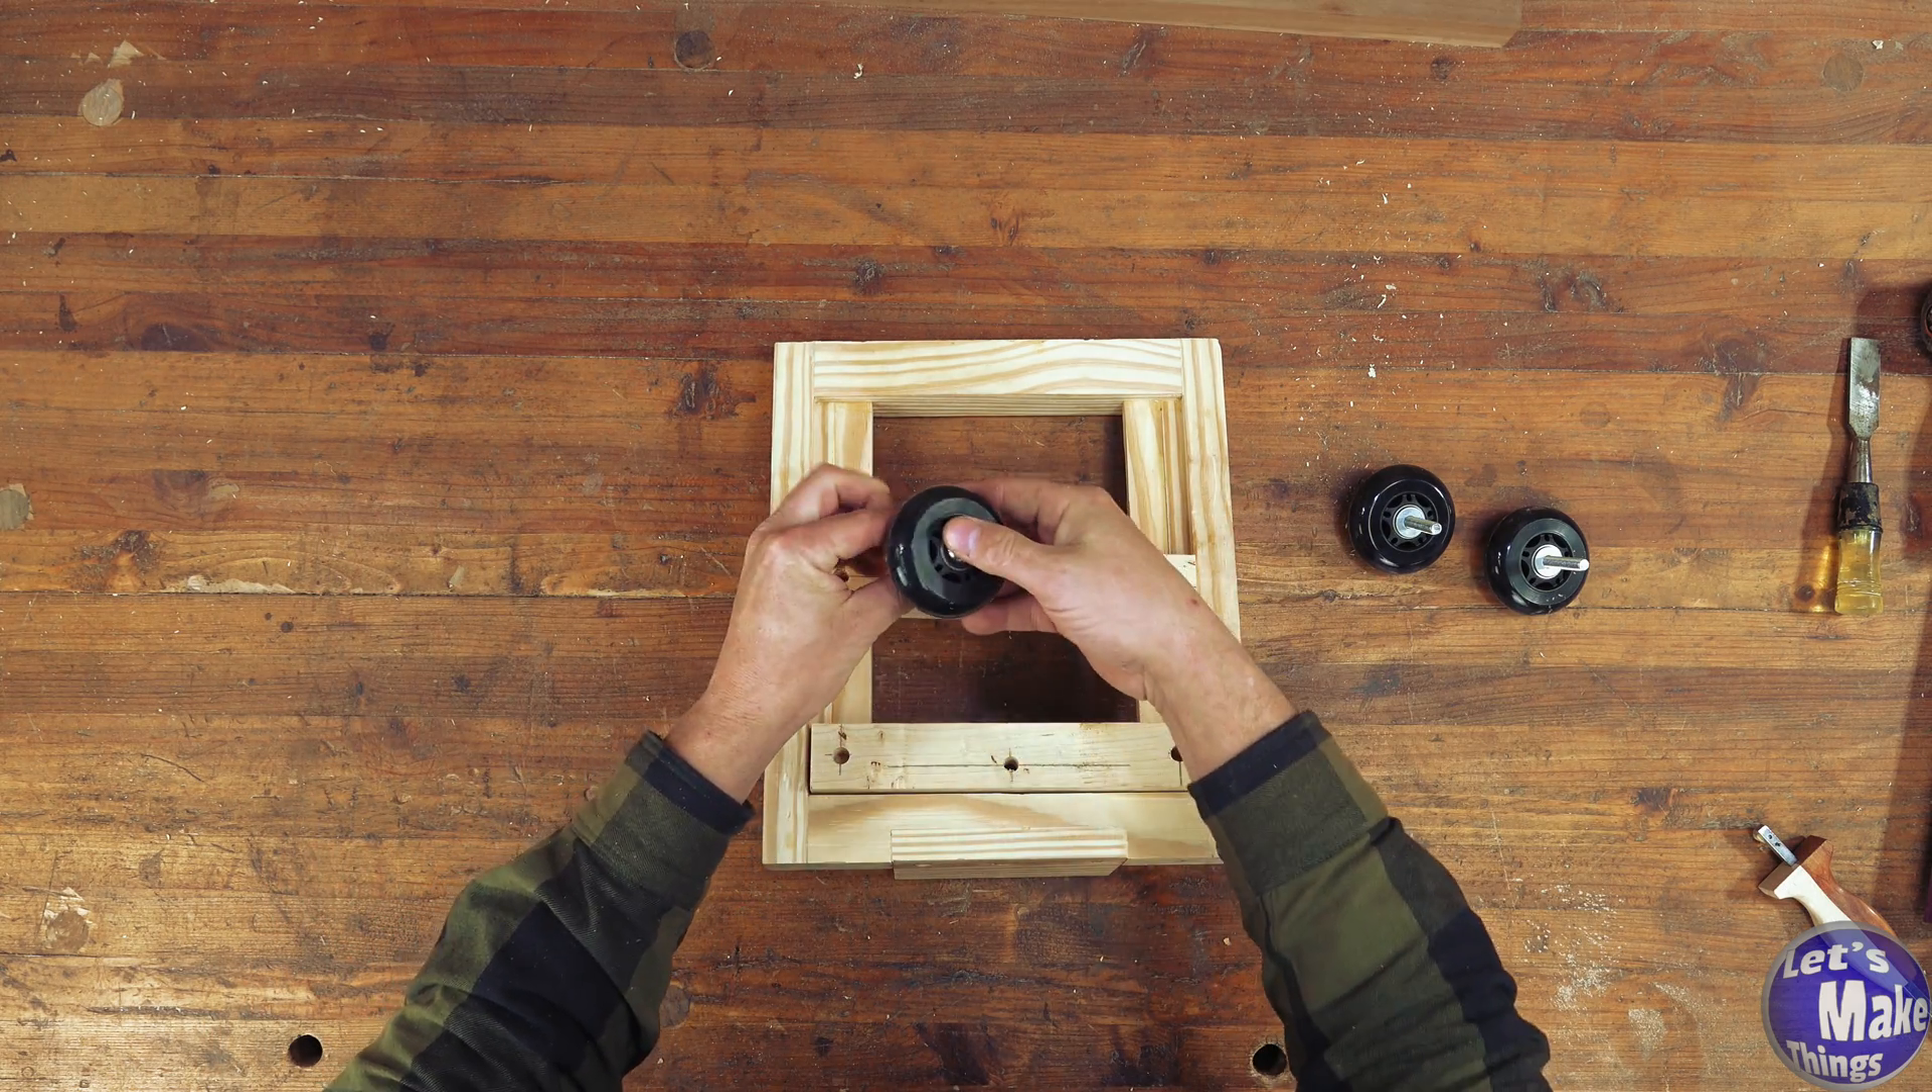I've already added my bolts to the wheels.